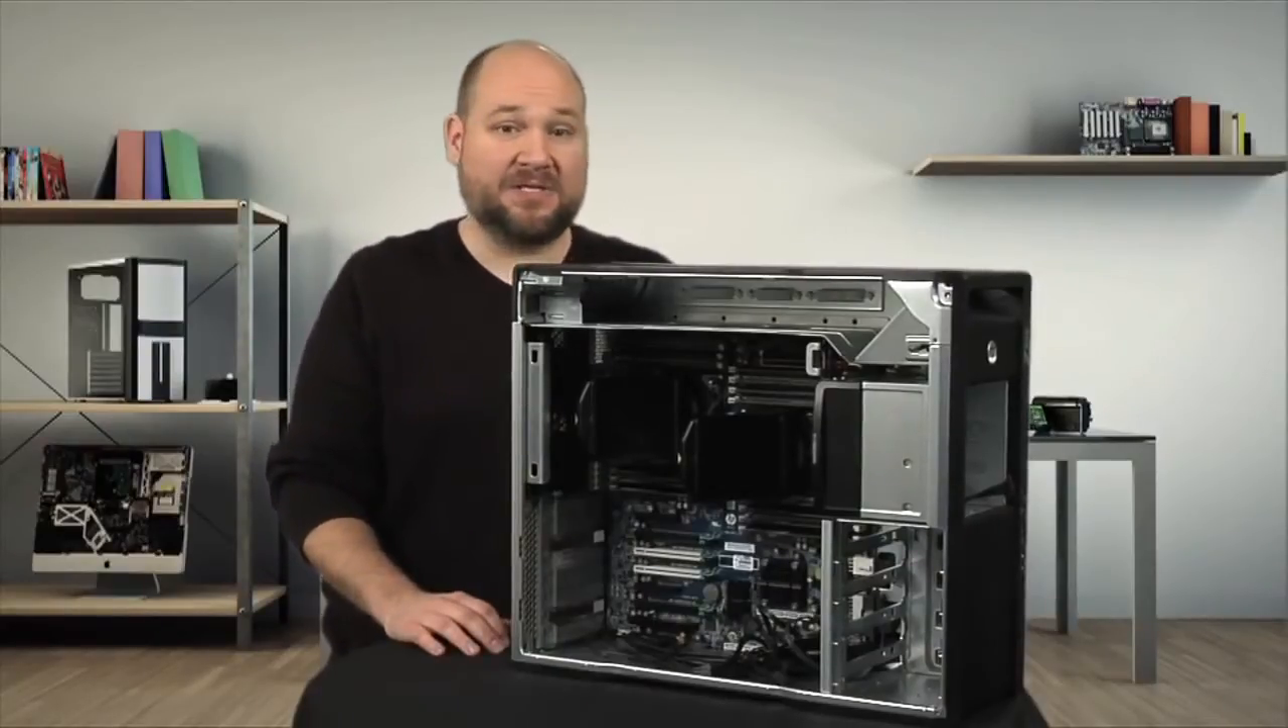At this point, the motherboard processors, RAM, cables, and a few other components are still inside the case.